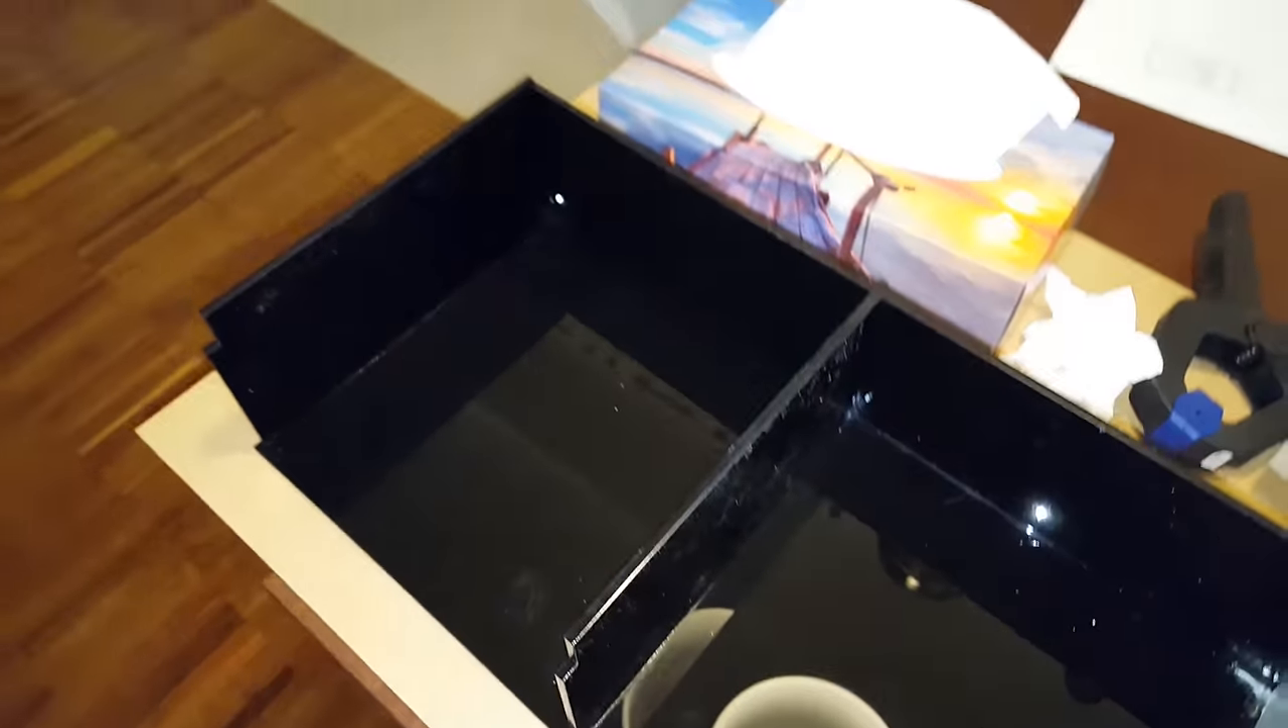I already got the back glued and all the dividers as you can see so it's looking pretty good.